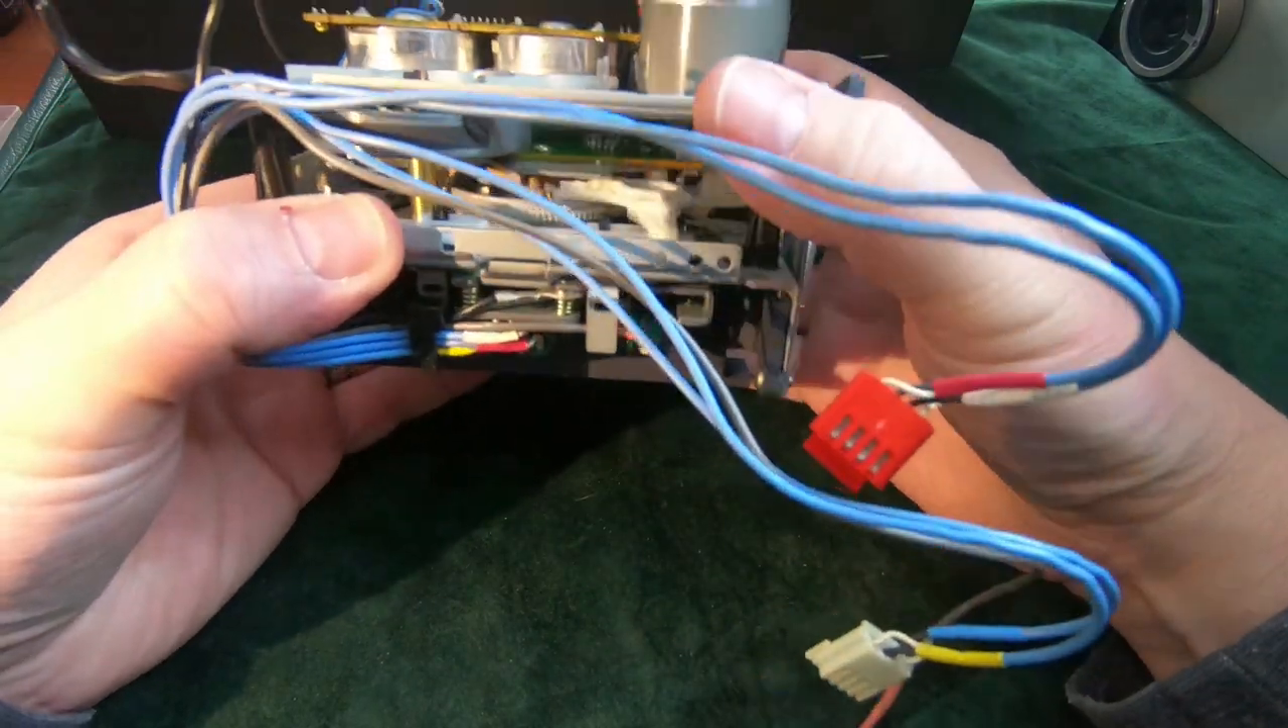Four screws, and the whole deck came out.